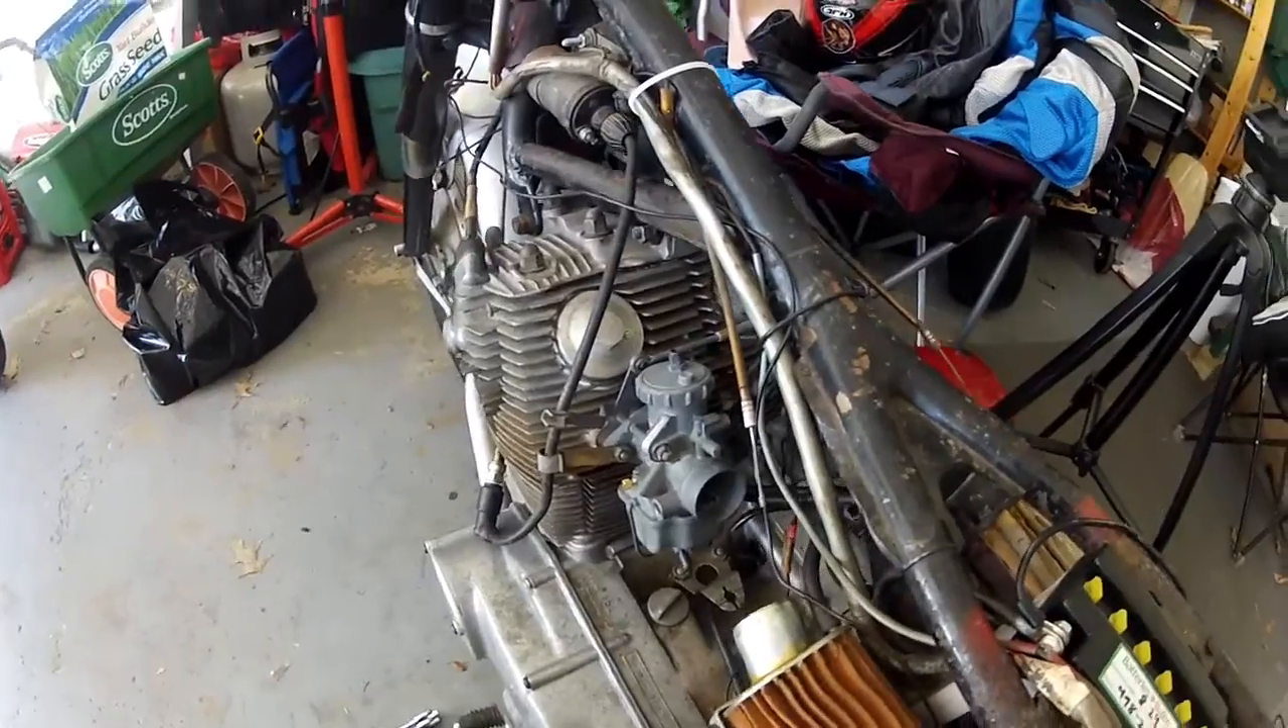Okay i got the carbs on and tightened down and one of the things that i want to do now is to start to calibrate some additional stuff.